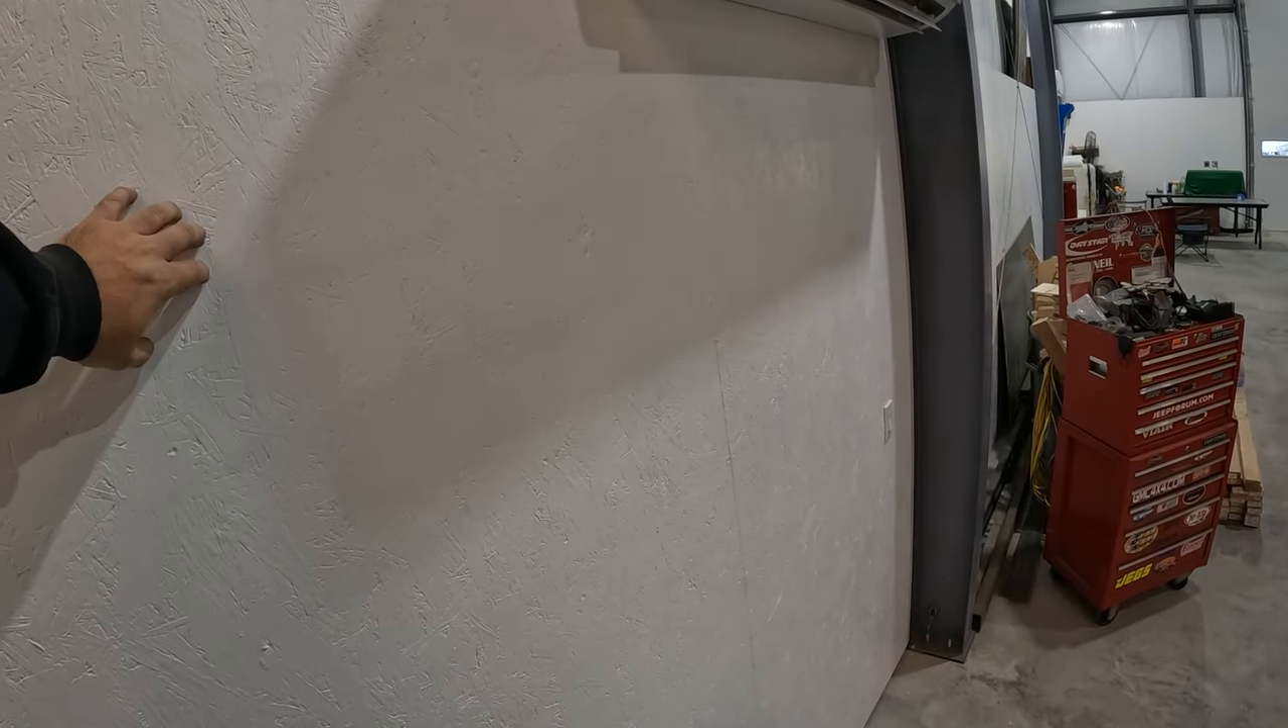Yeah, I still need to put a handrail on this wall.